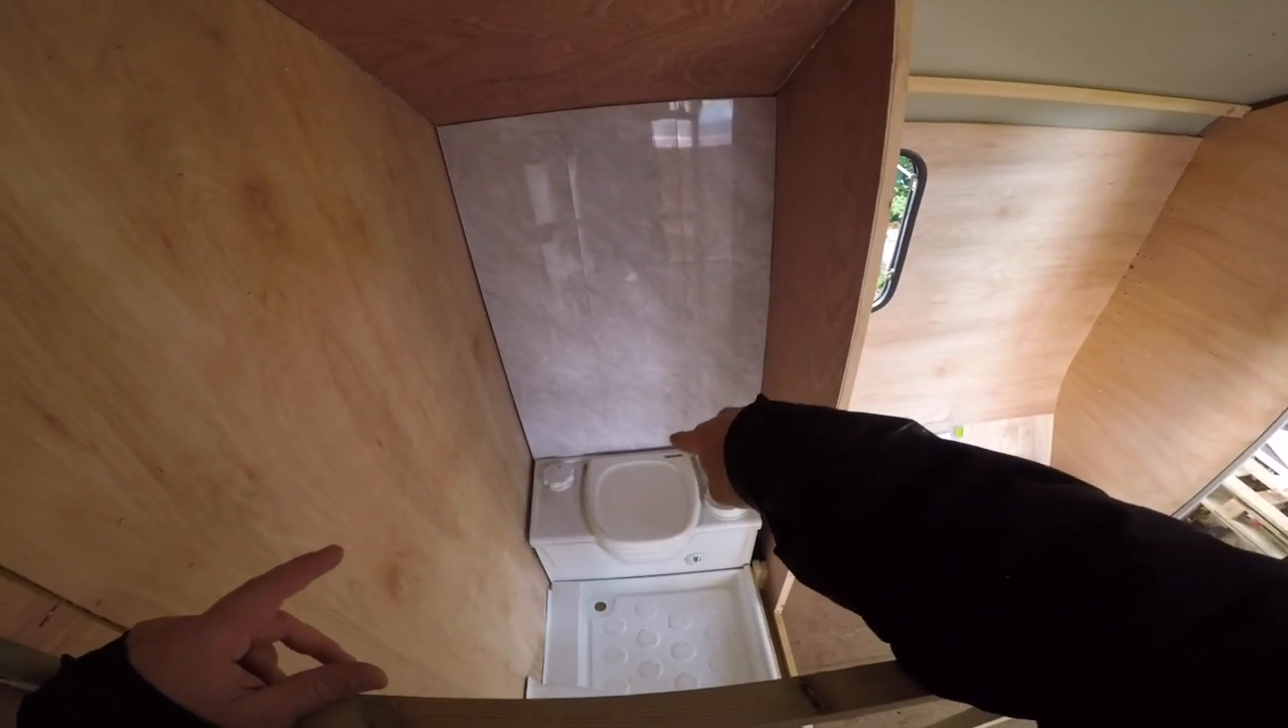I've put the cladding on that wall.